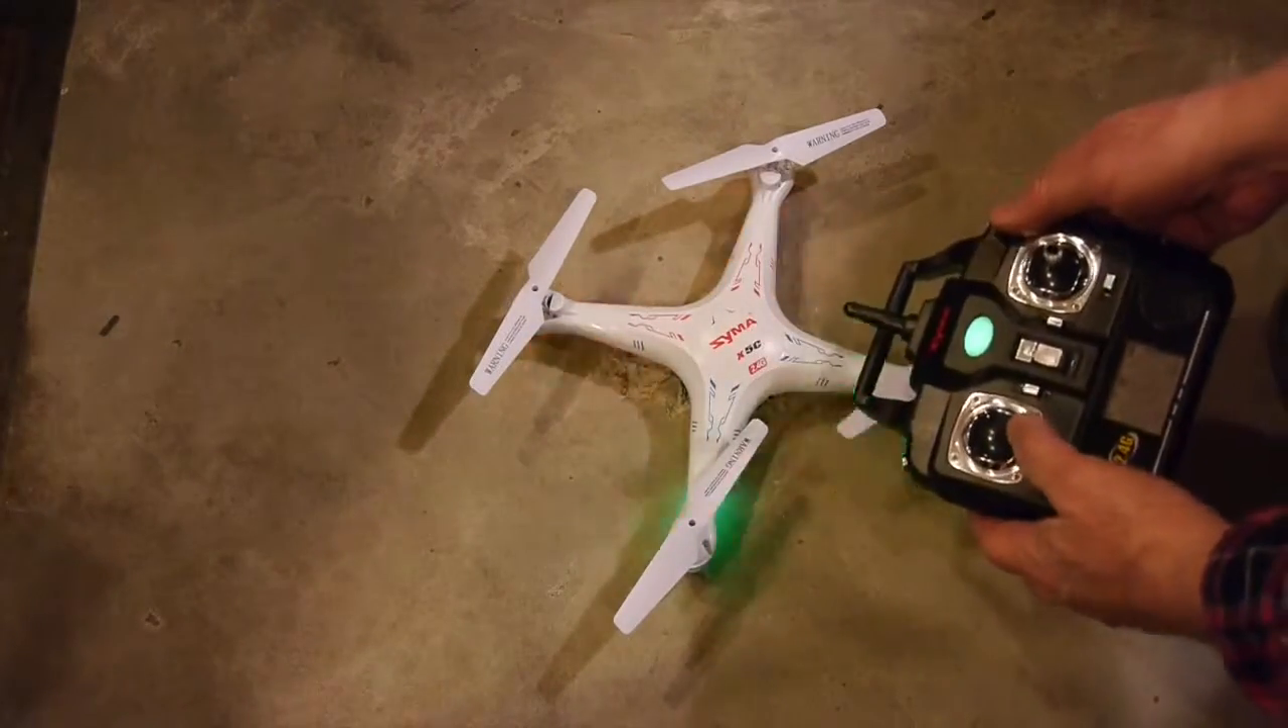We've got all four blades screwed back on.